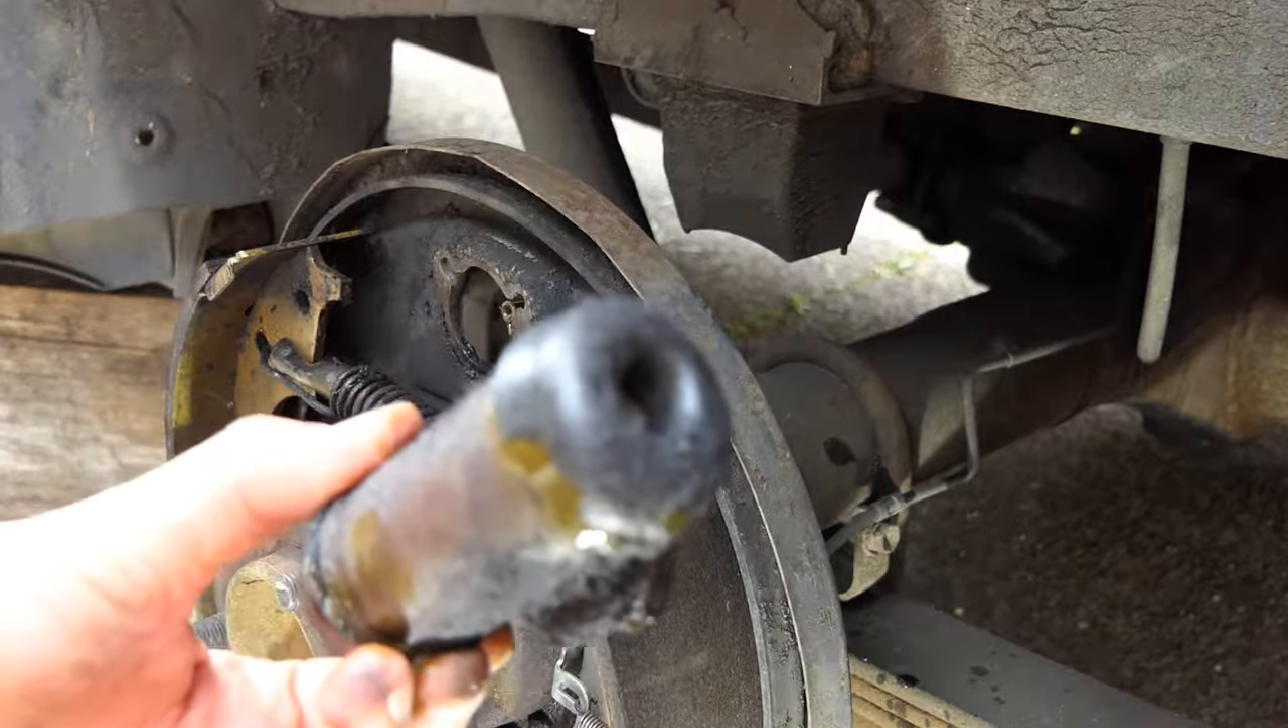One crusty old wheel cylinder removed.